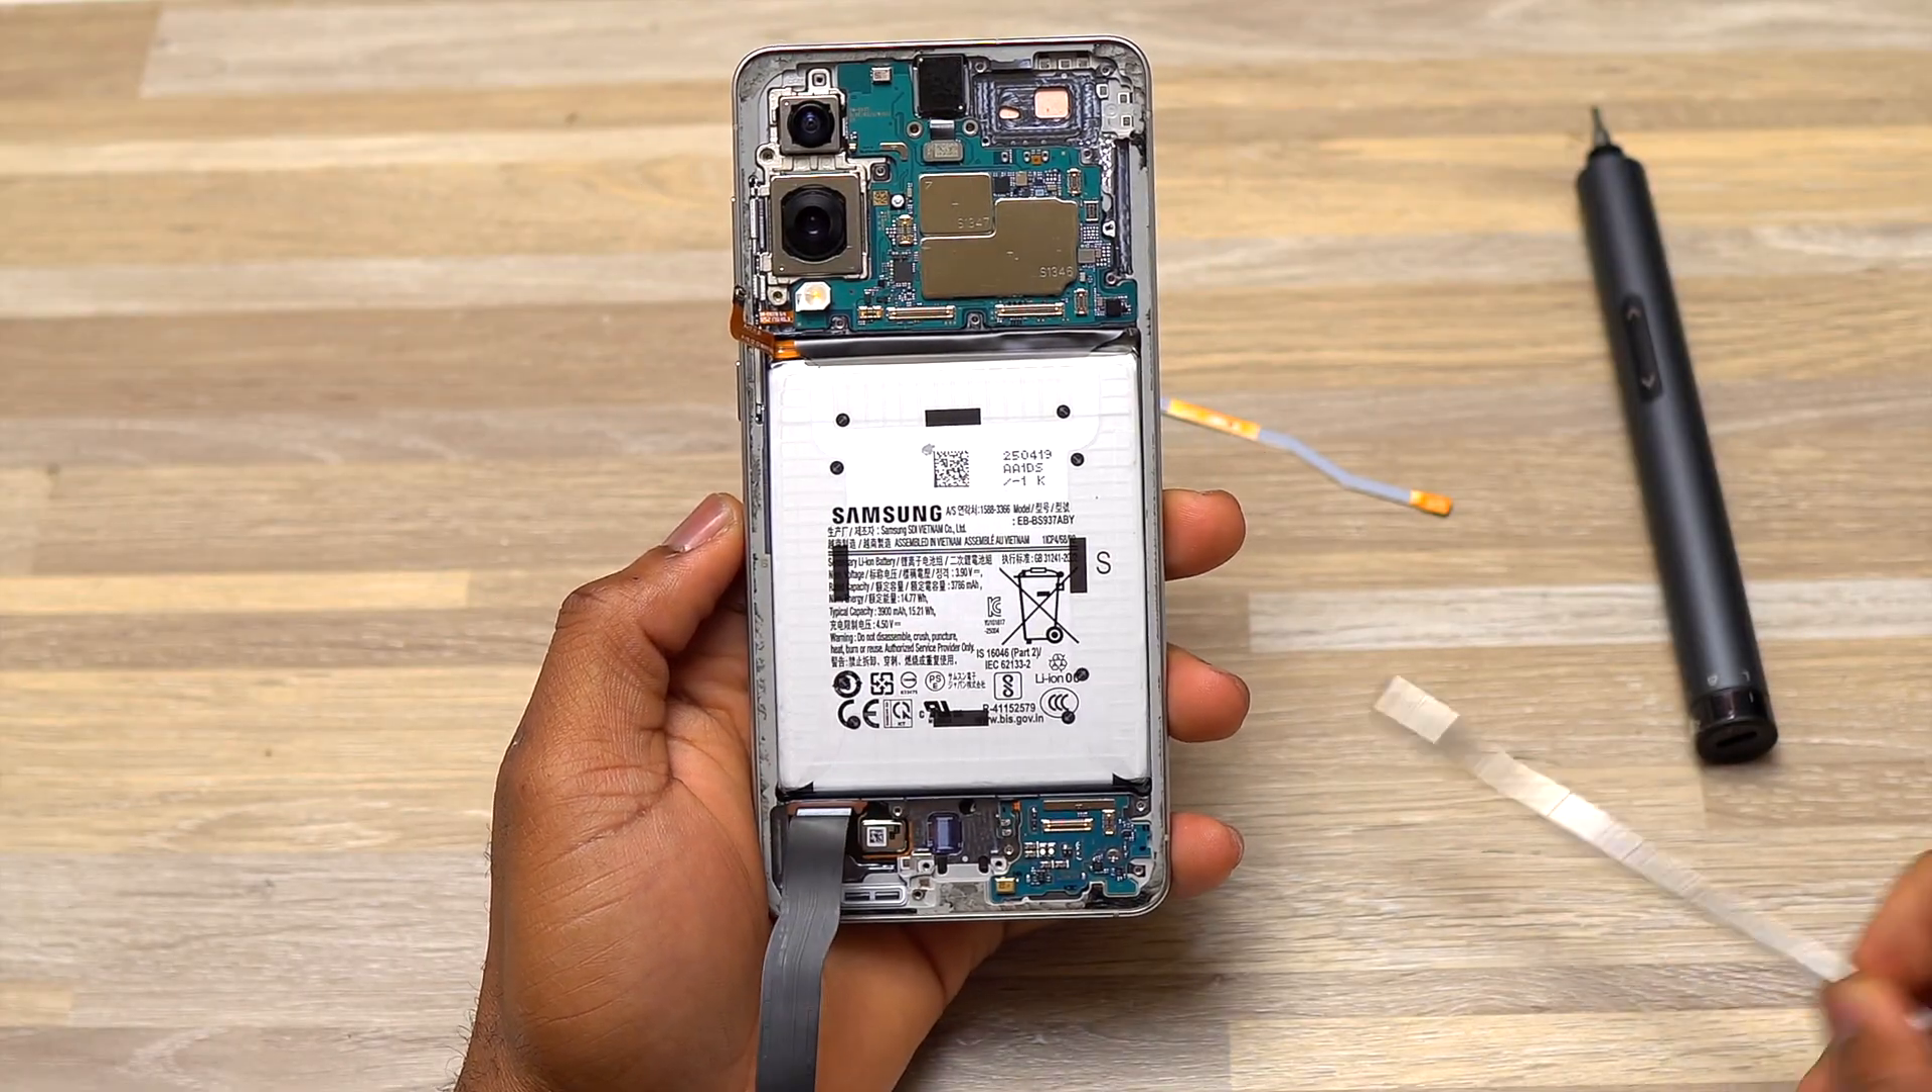Everything that were on top of the battery or obstructing the battery removal have been removed.